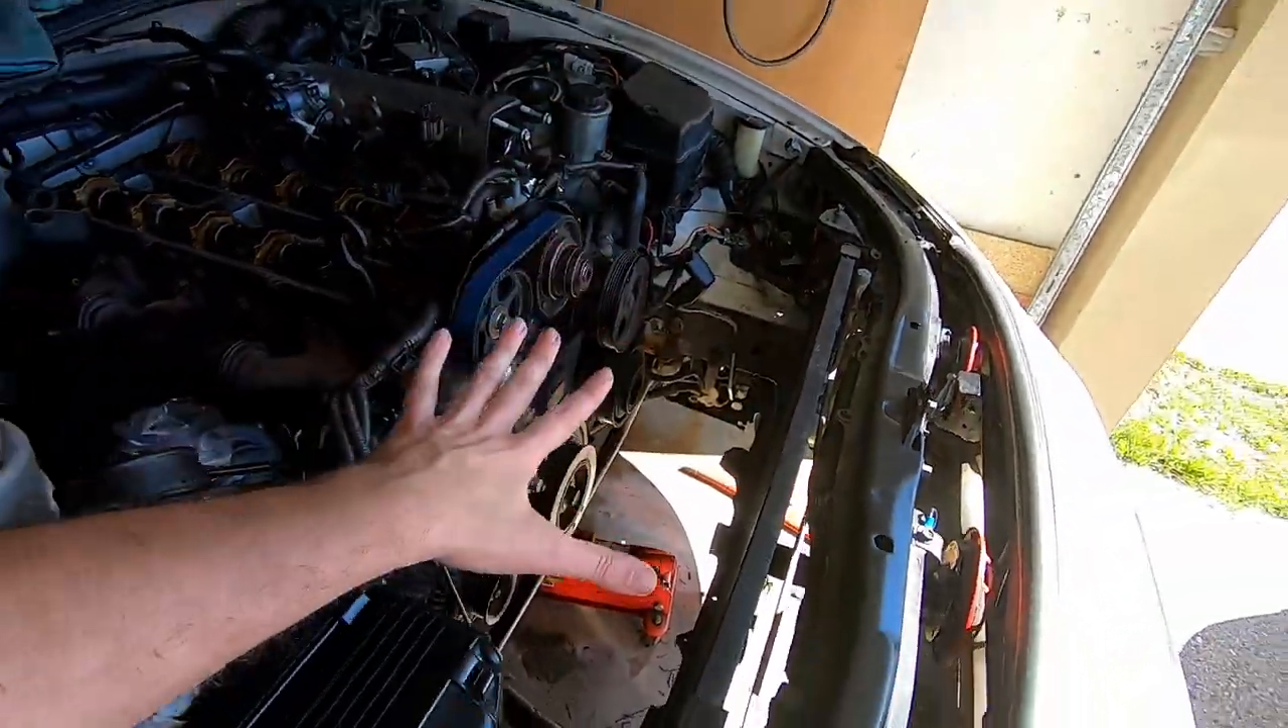I haven't put the radiator and stuff in.